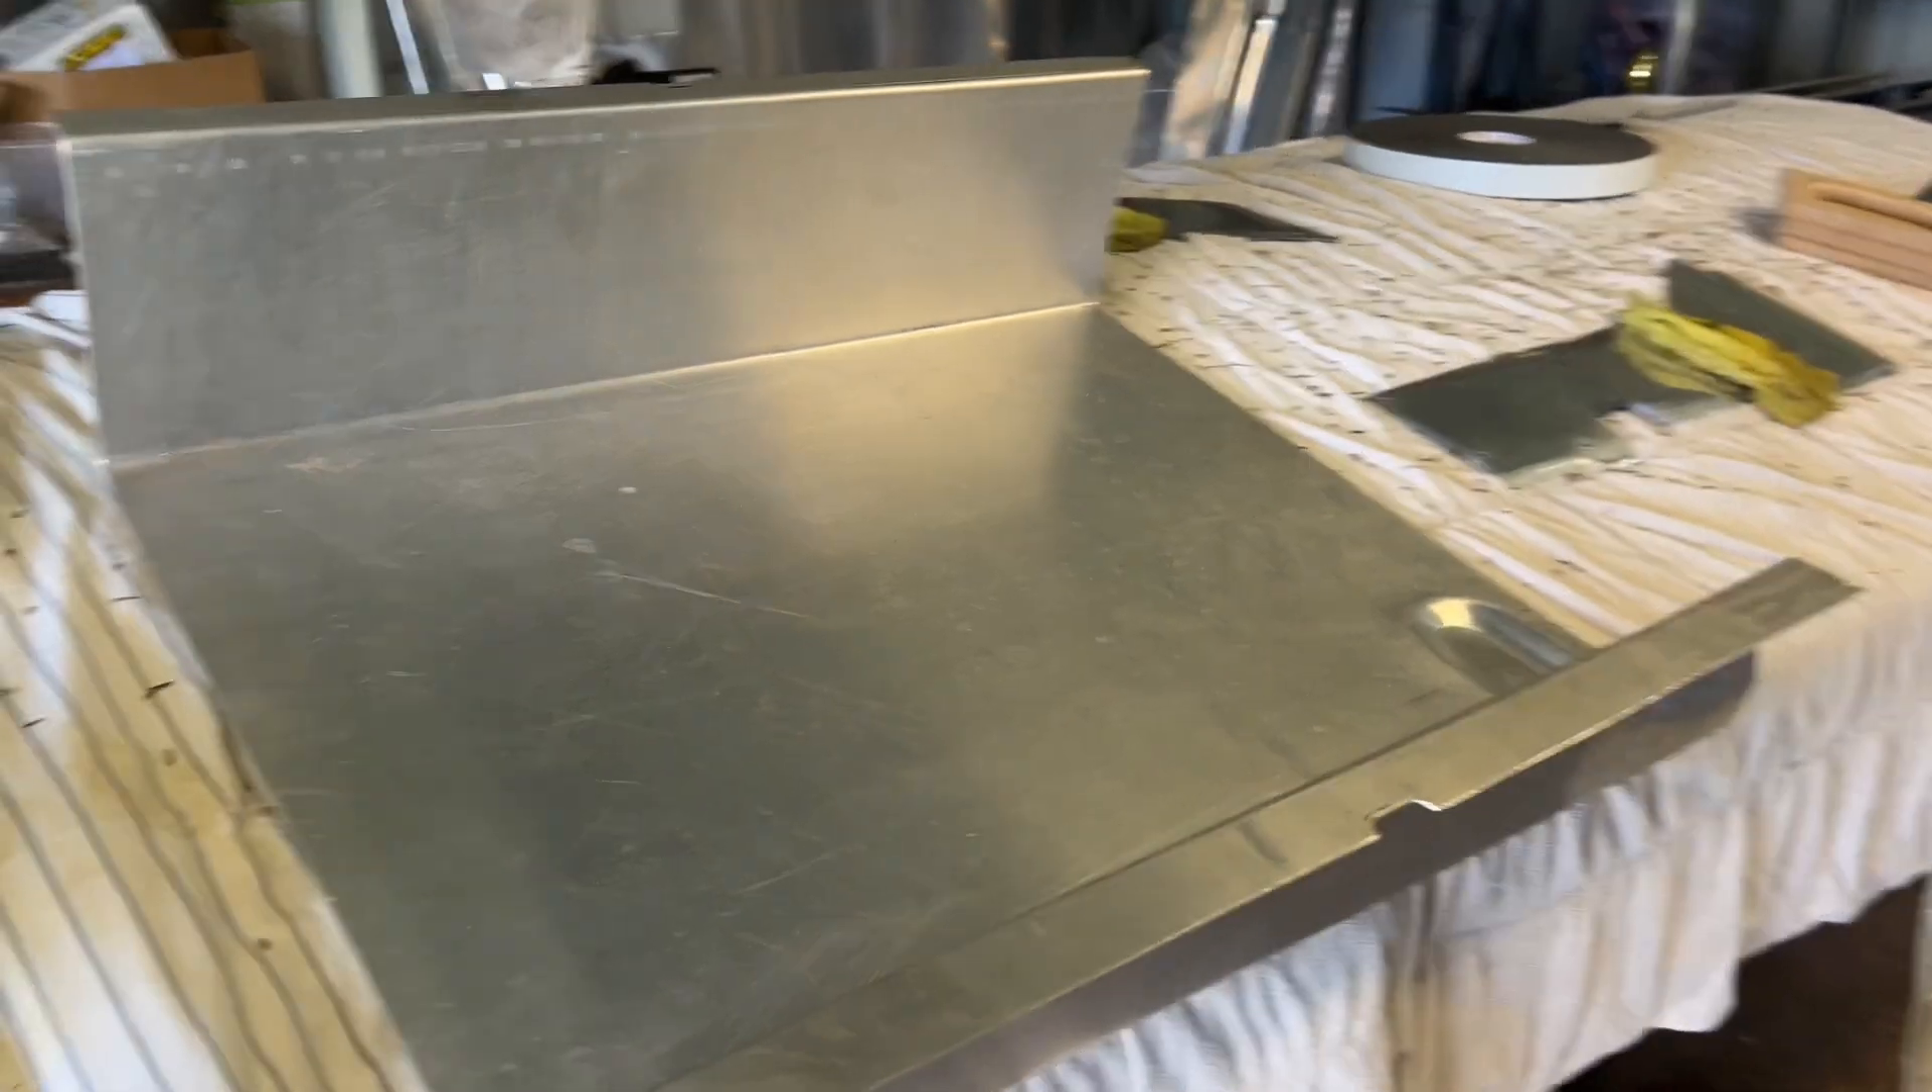So first off I haven't welded the sides up.